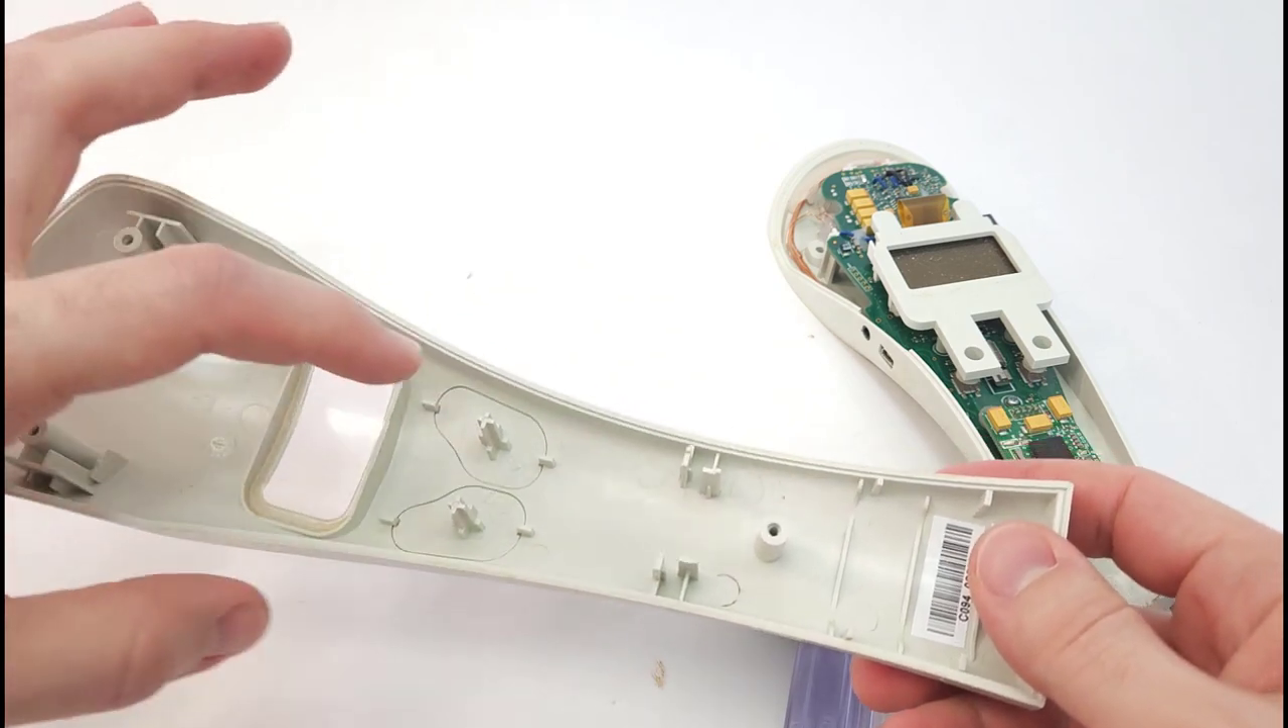Make sure you set your screws somewhere where you're not going to lose them and we now have the top half and then the bottom half which has the actual circuit board in it.